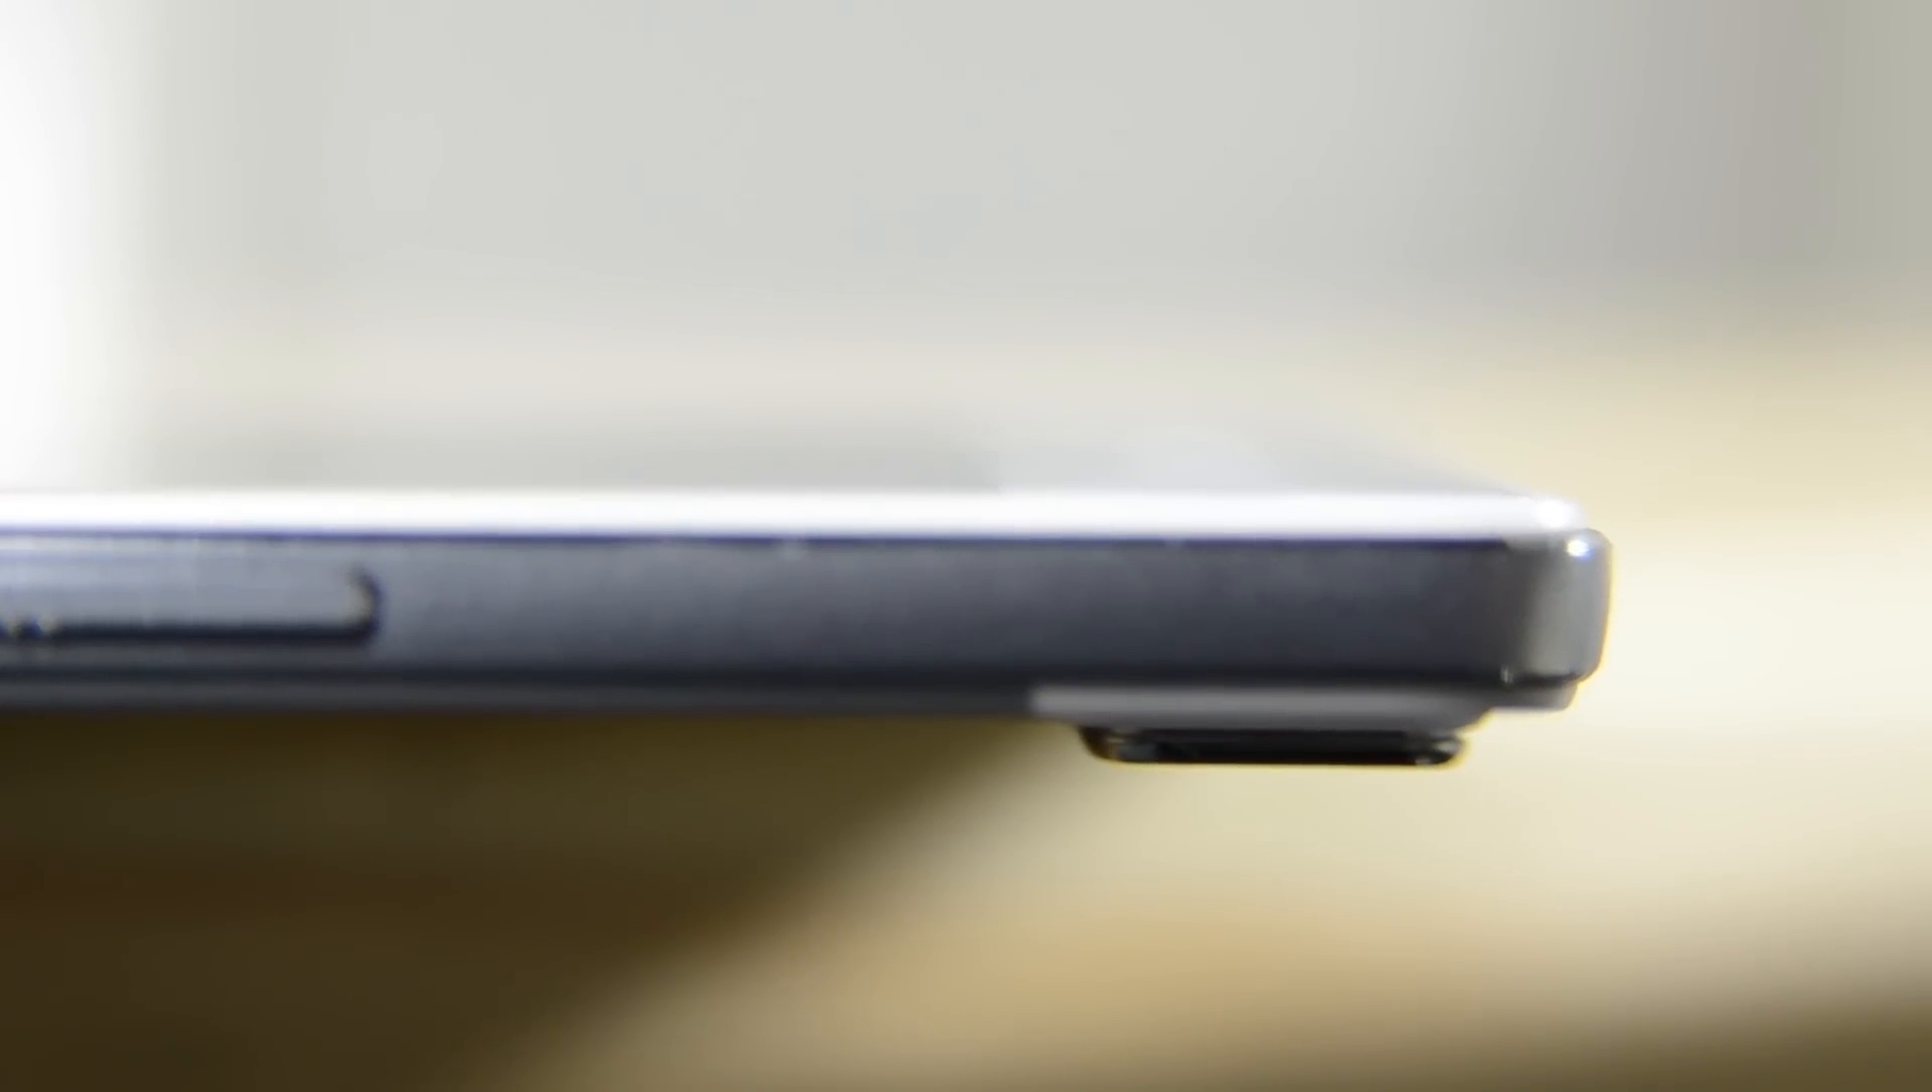You'll notice that it does stick out from the phone a few millimeters.